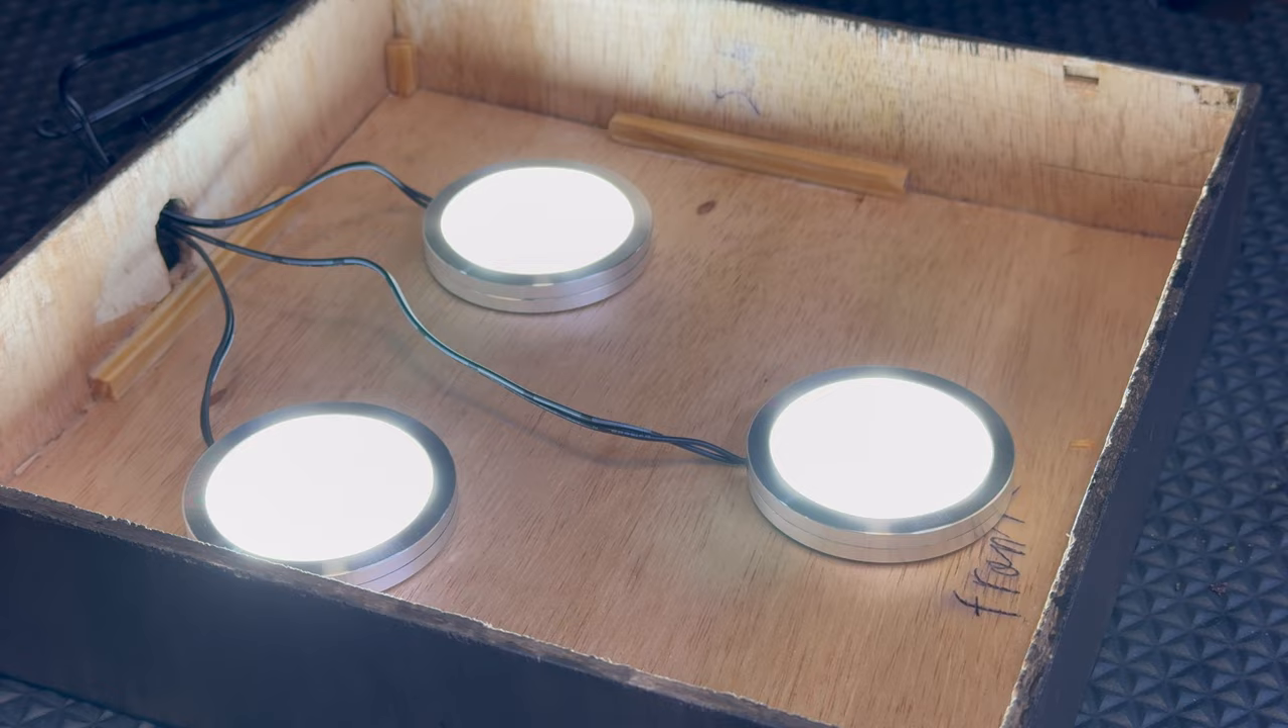Uh we got the lights installed in the canopy luckily they just came with some some sticky pad things.